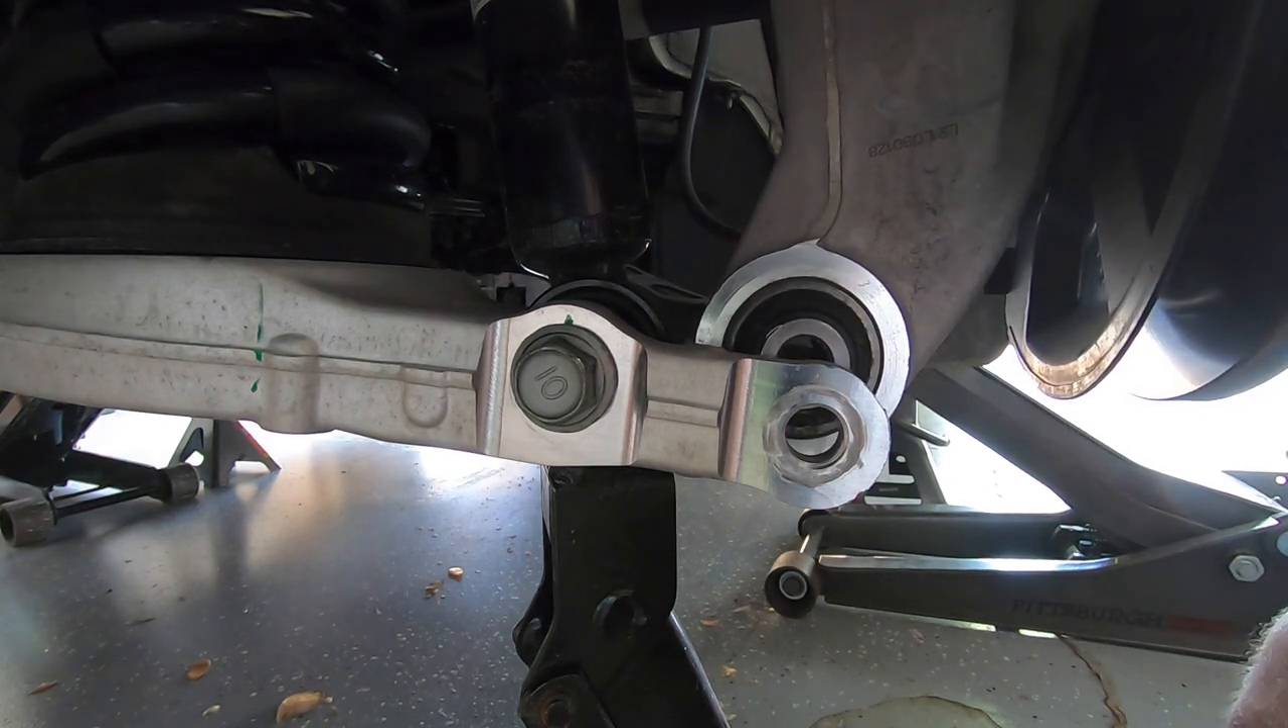That hole right there is not lining up.